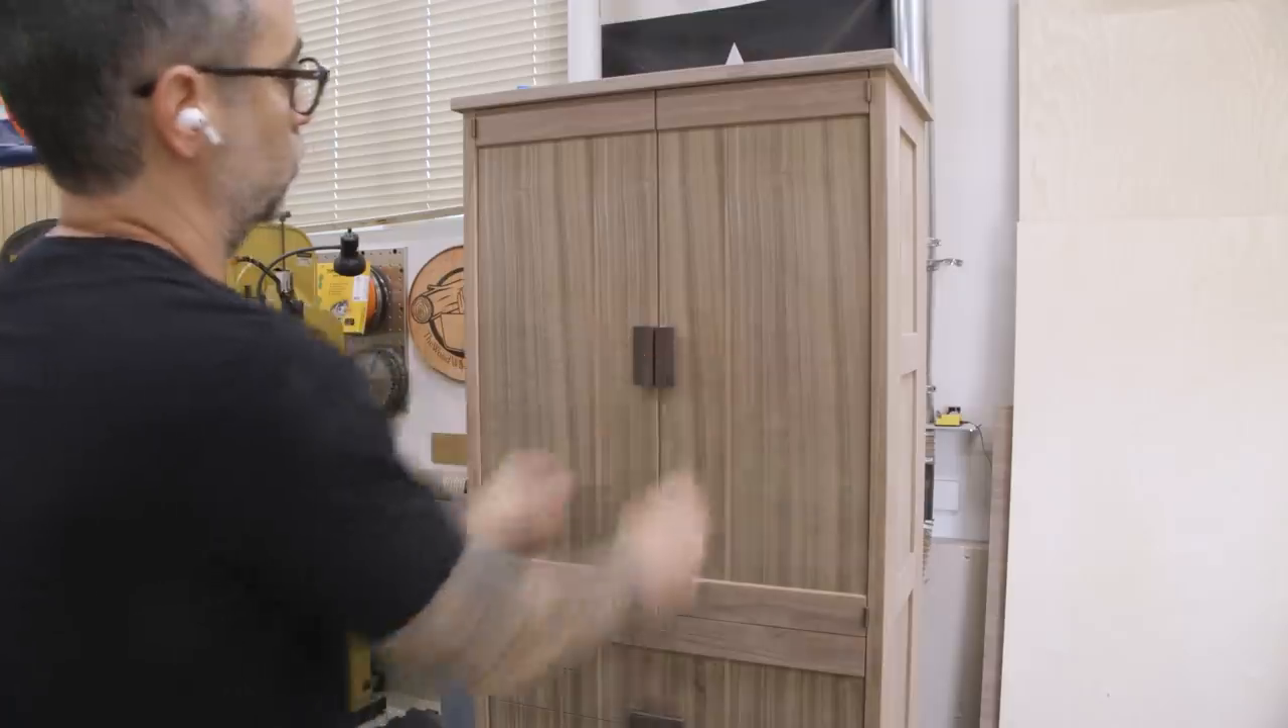Hopefully for the last time, the doors are installed.